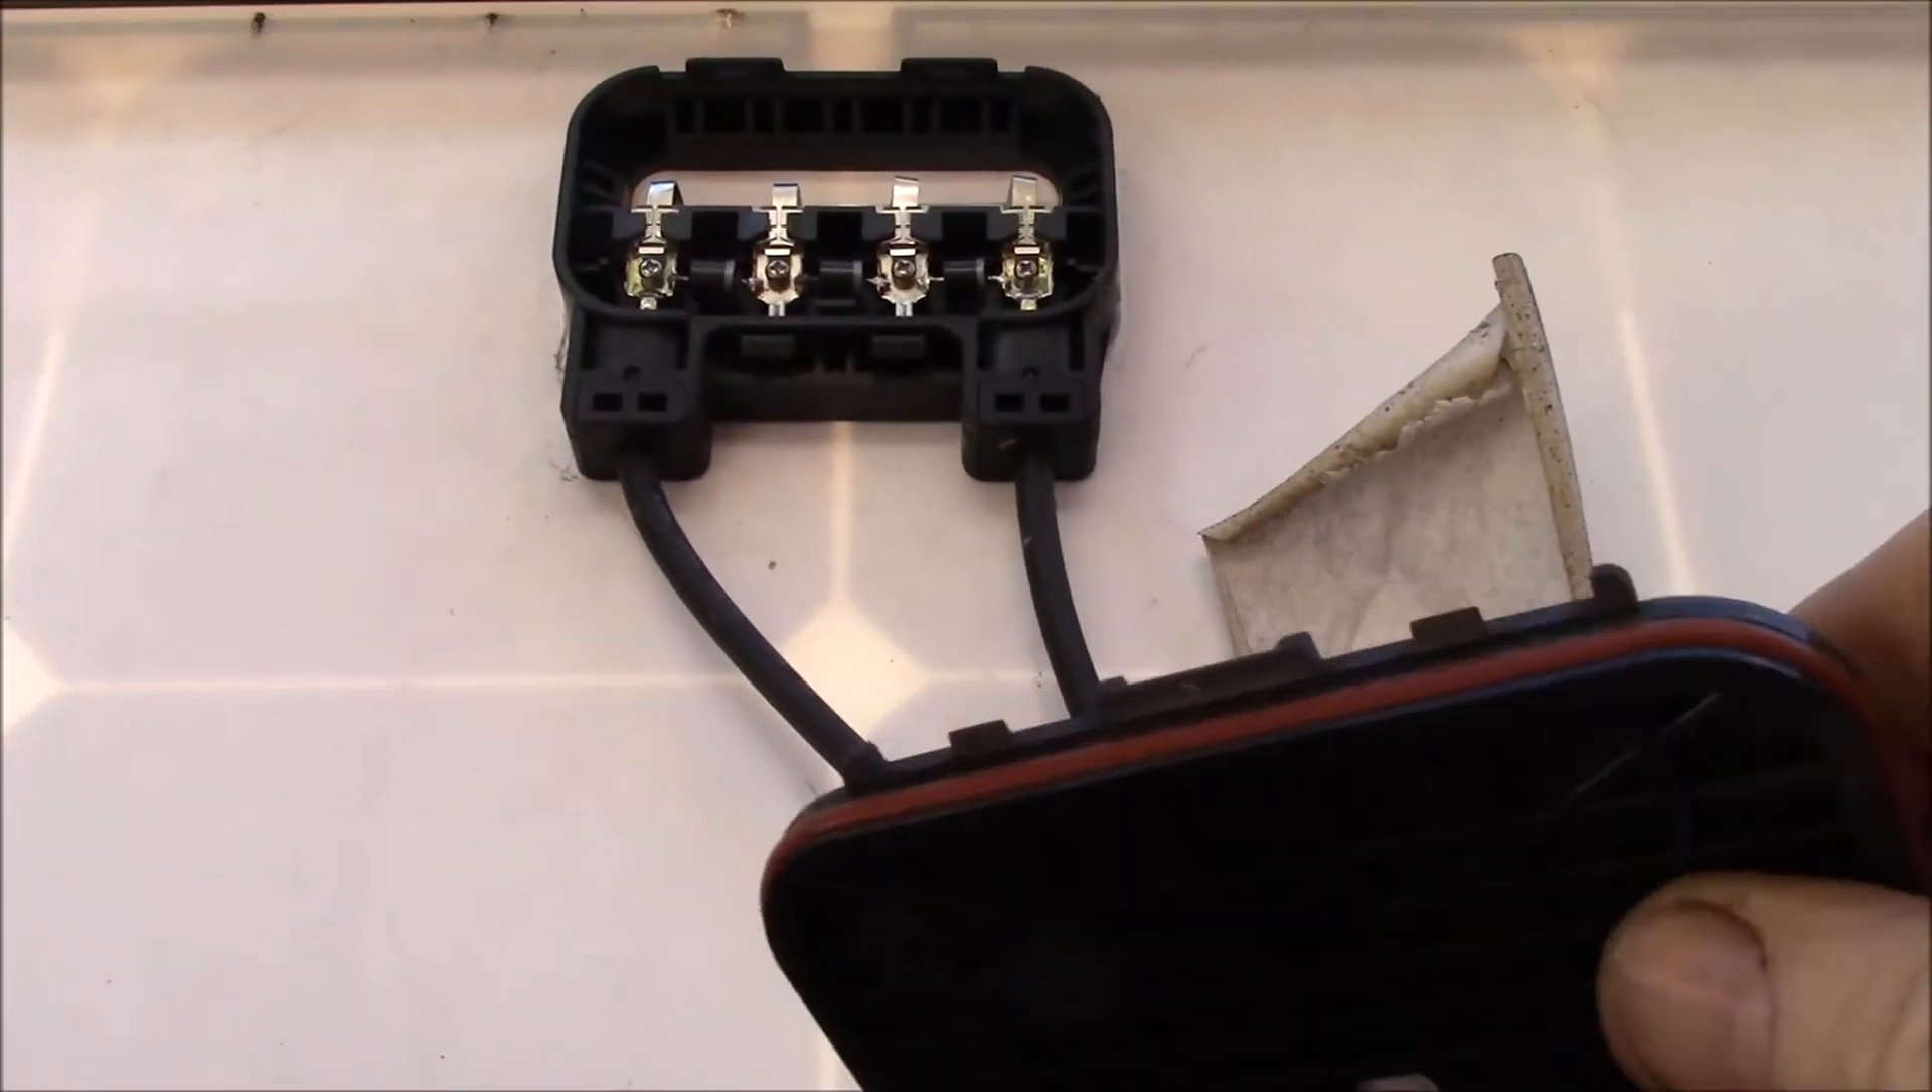Okay I came up on the my patio roof here and this is the back side of the 270 watt panel and I pulled the cover off of the J box there and there's a definite smell of something burnt.